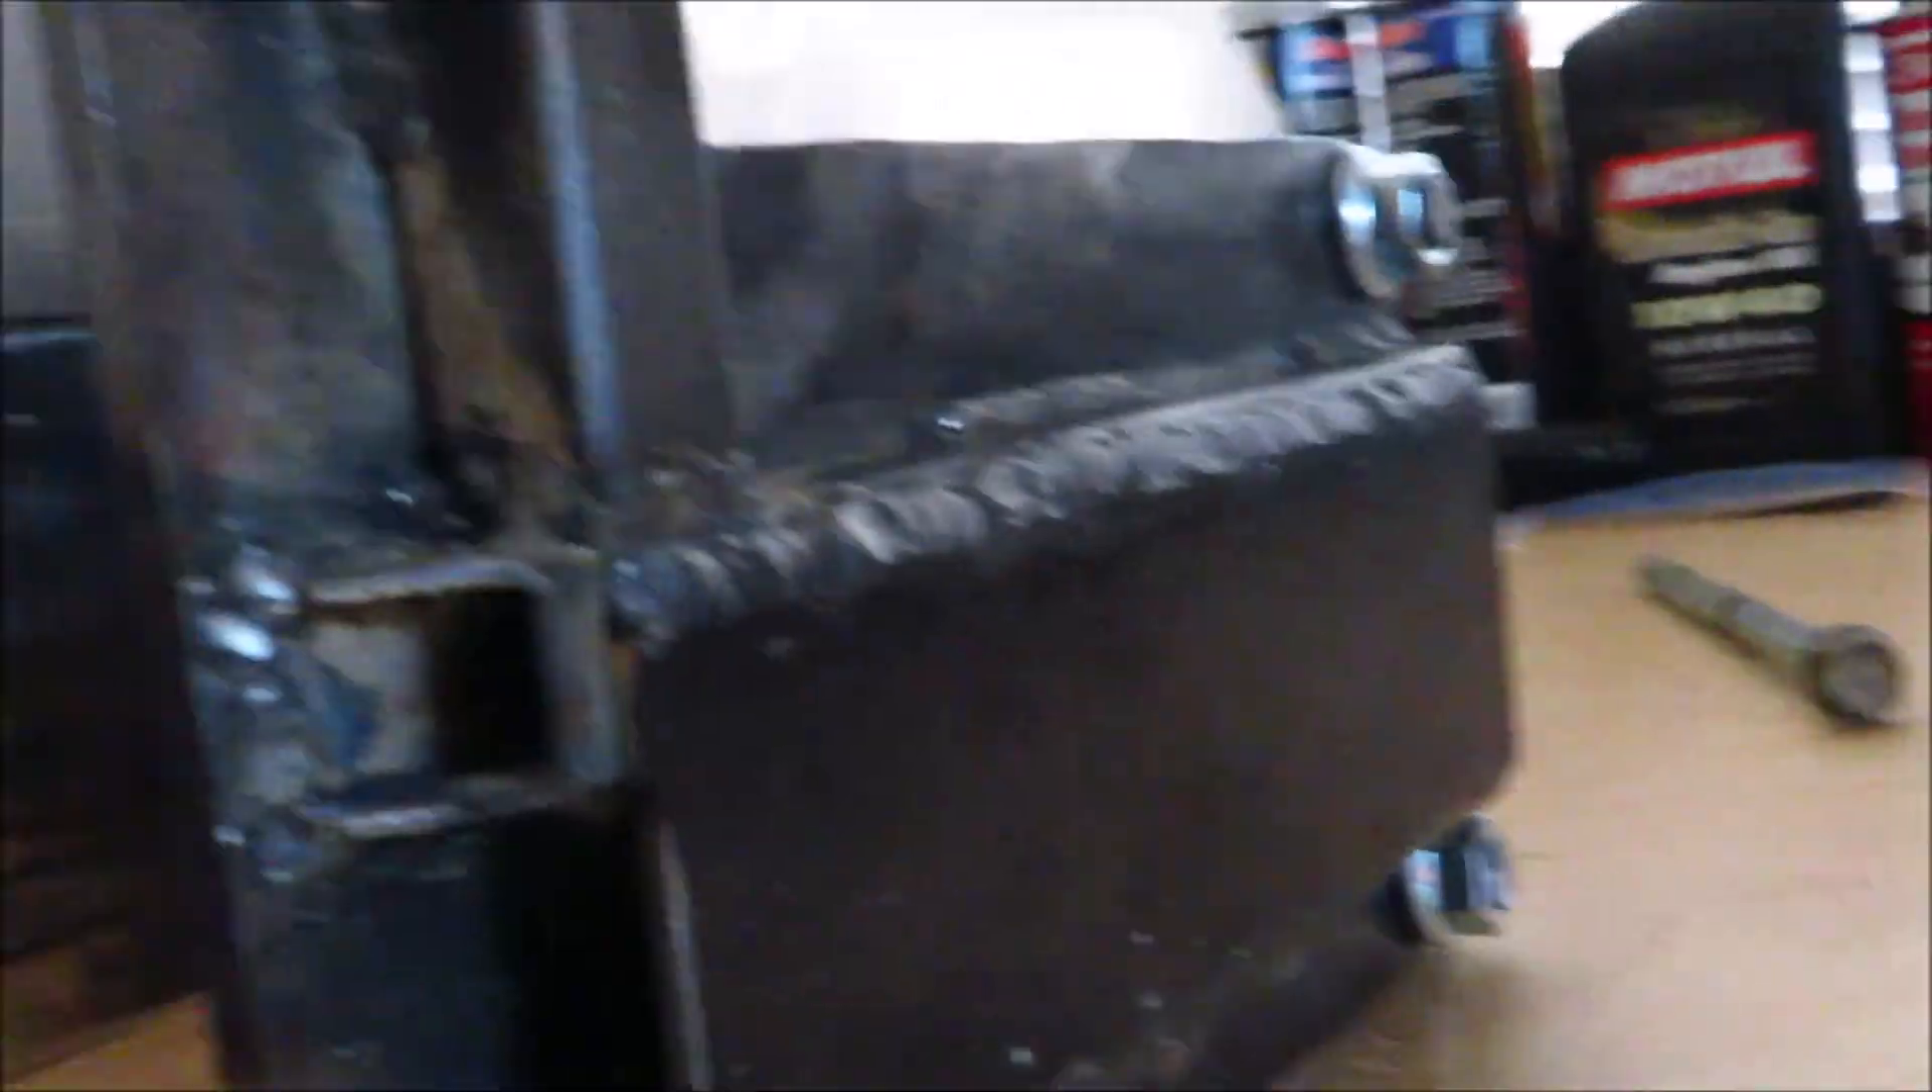And then with this flat plate, I ran a full bead across and welded that together.